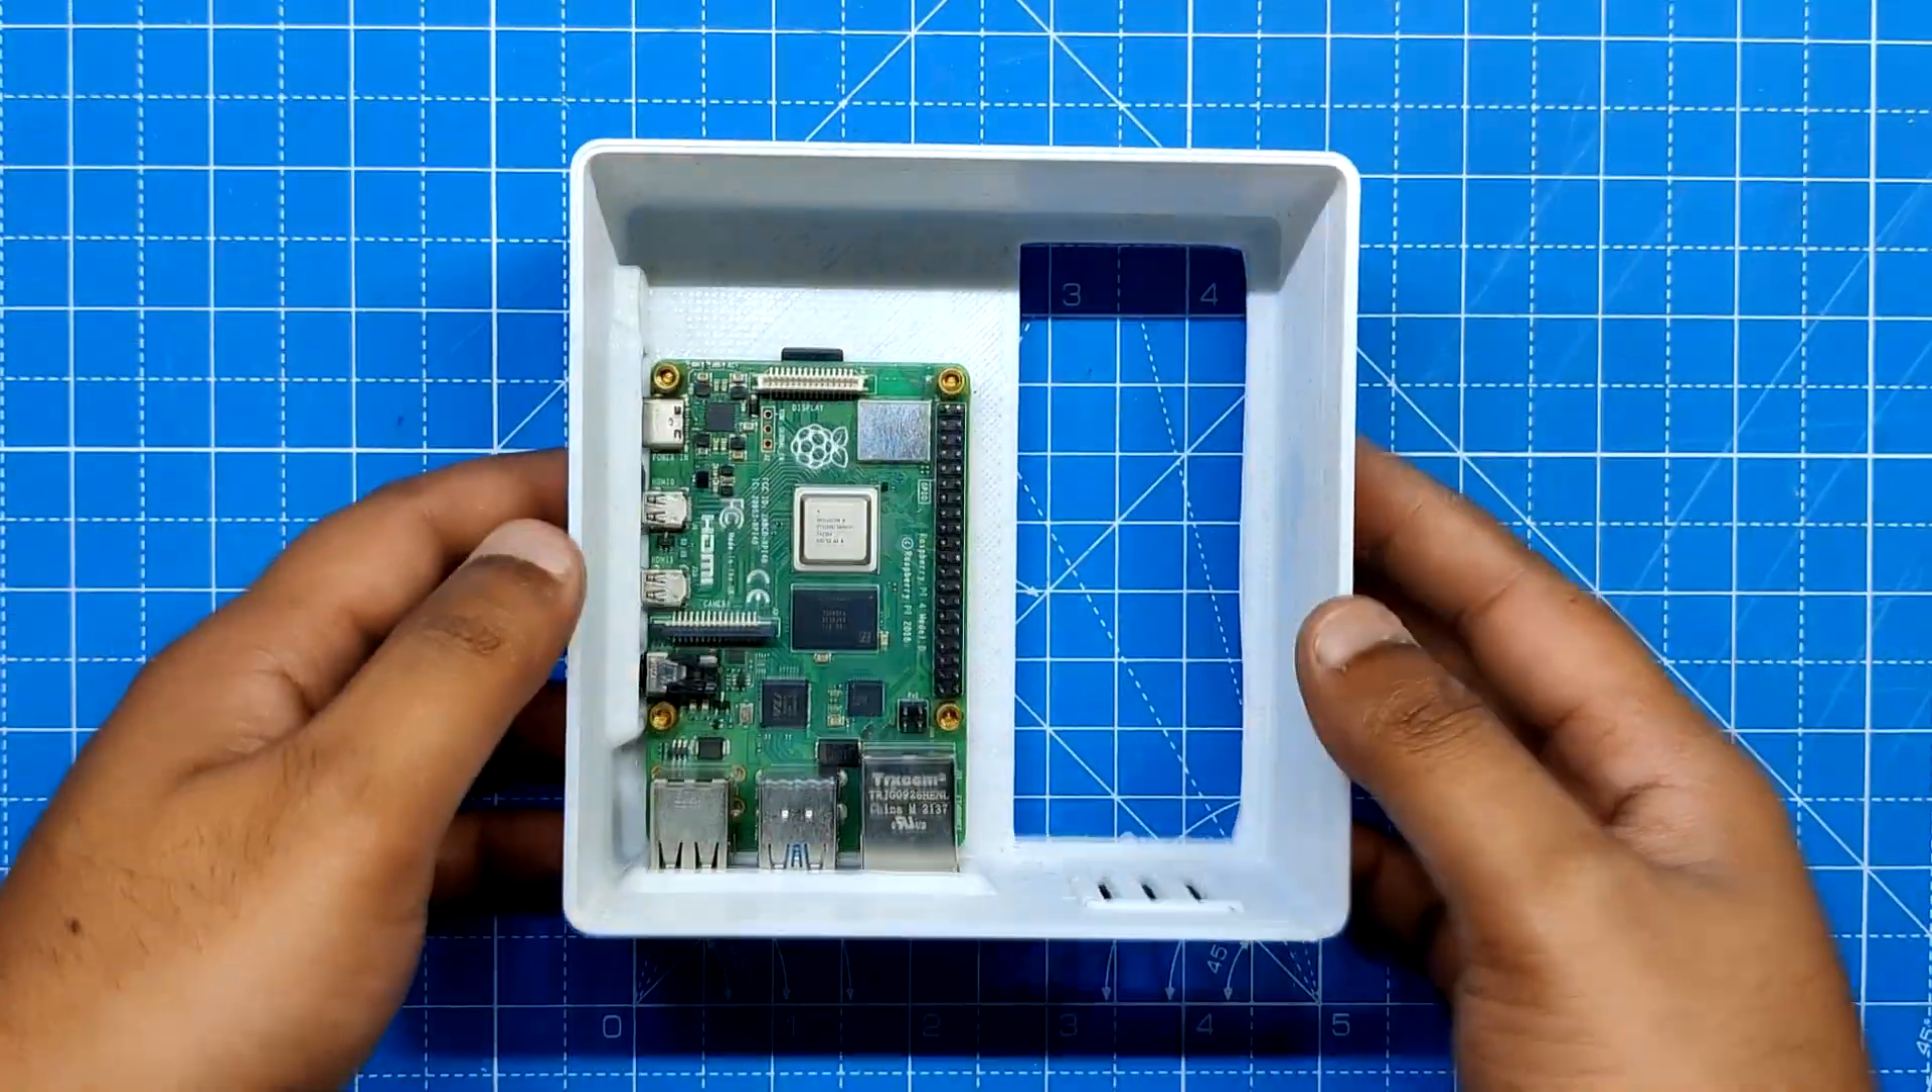The pi holder section assembly is now completed.